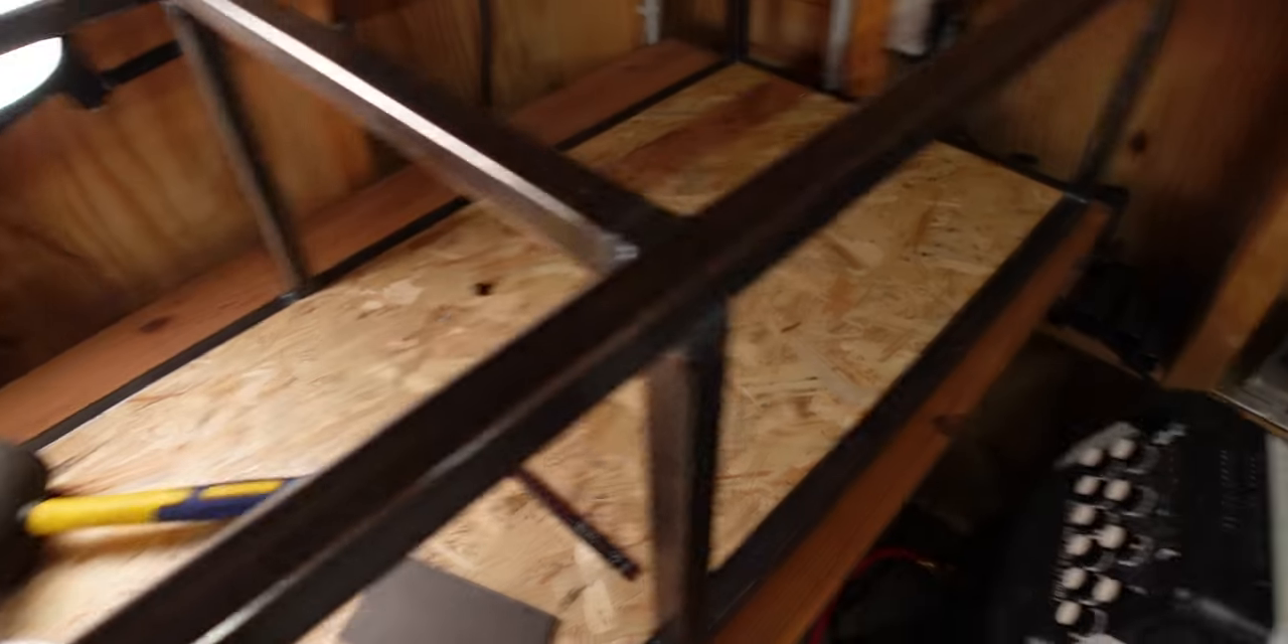All right, the bottom plate is finally in.